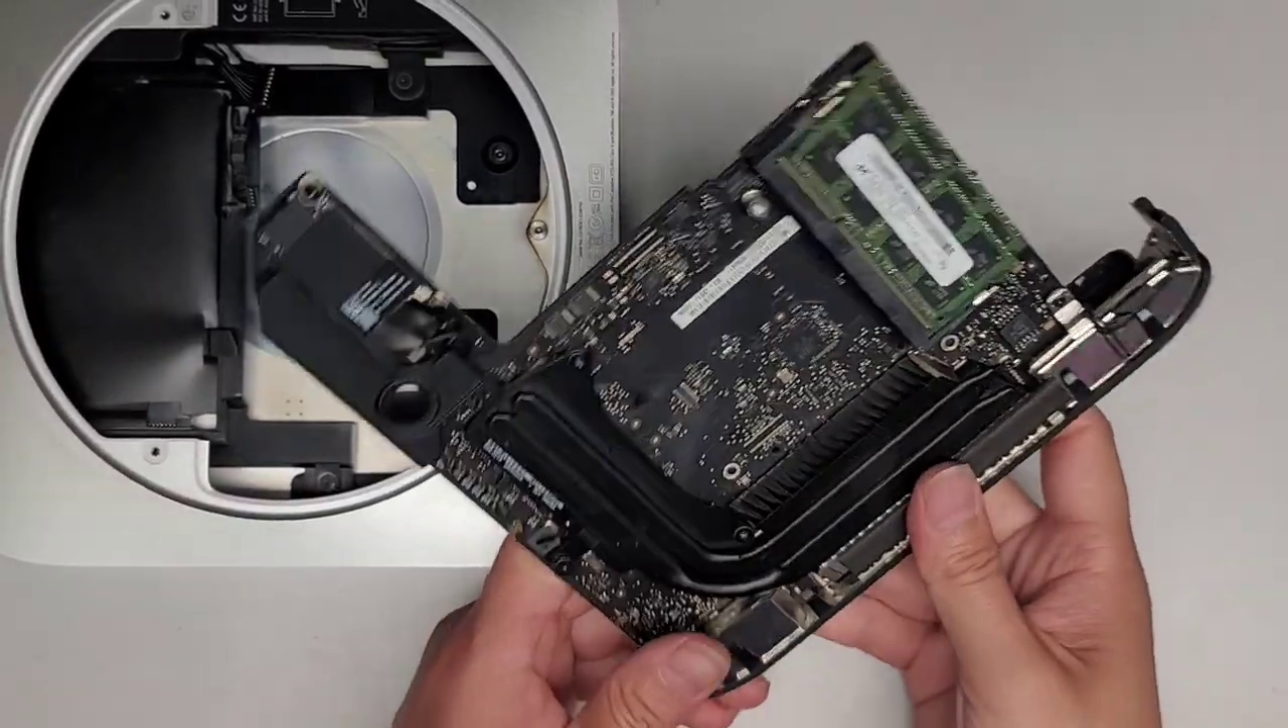So we got the motherboard, everything out.